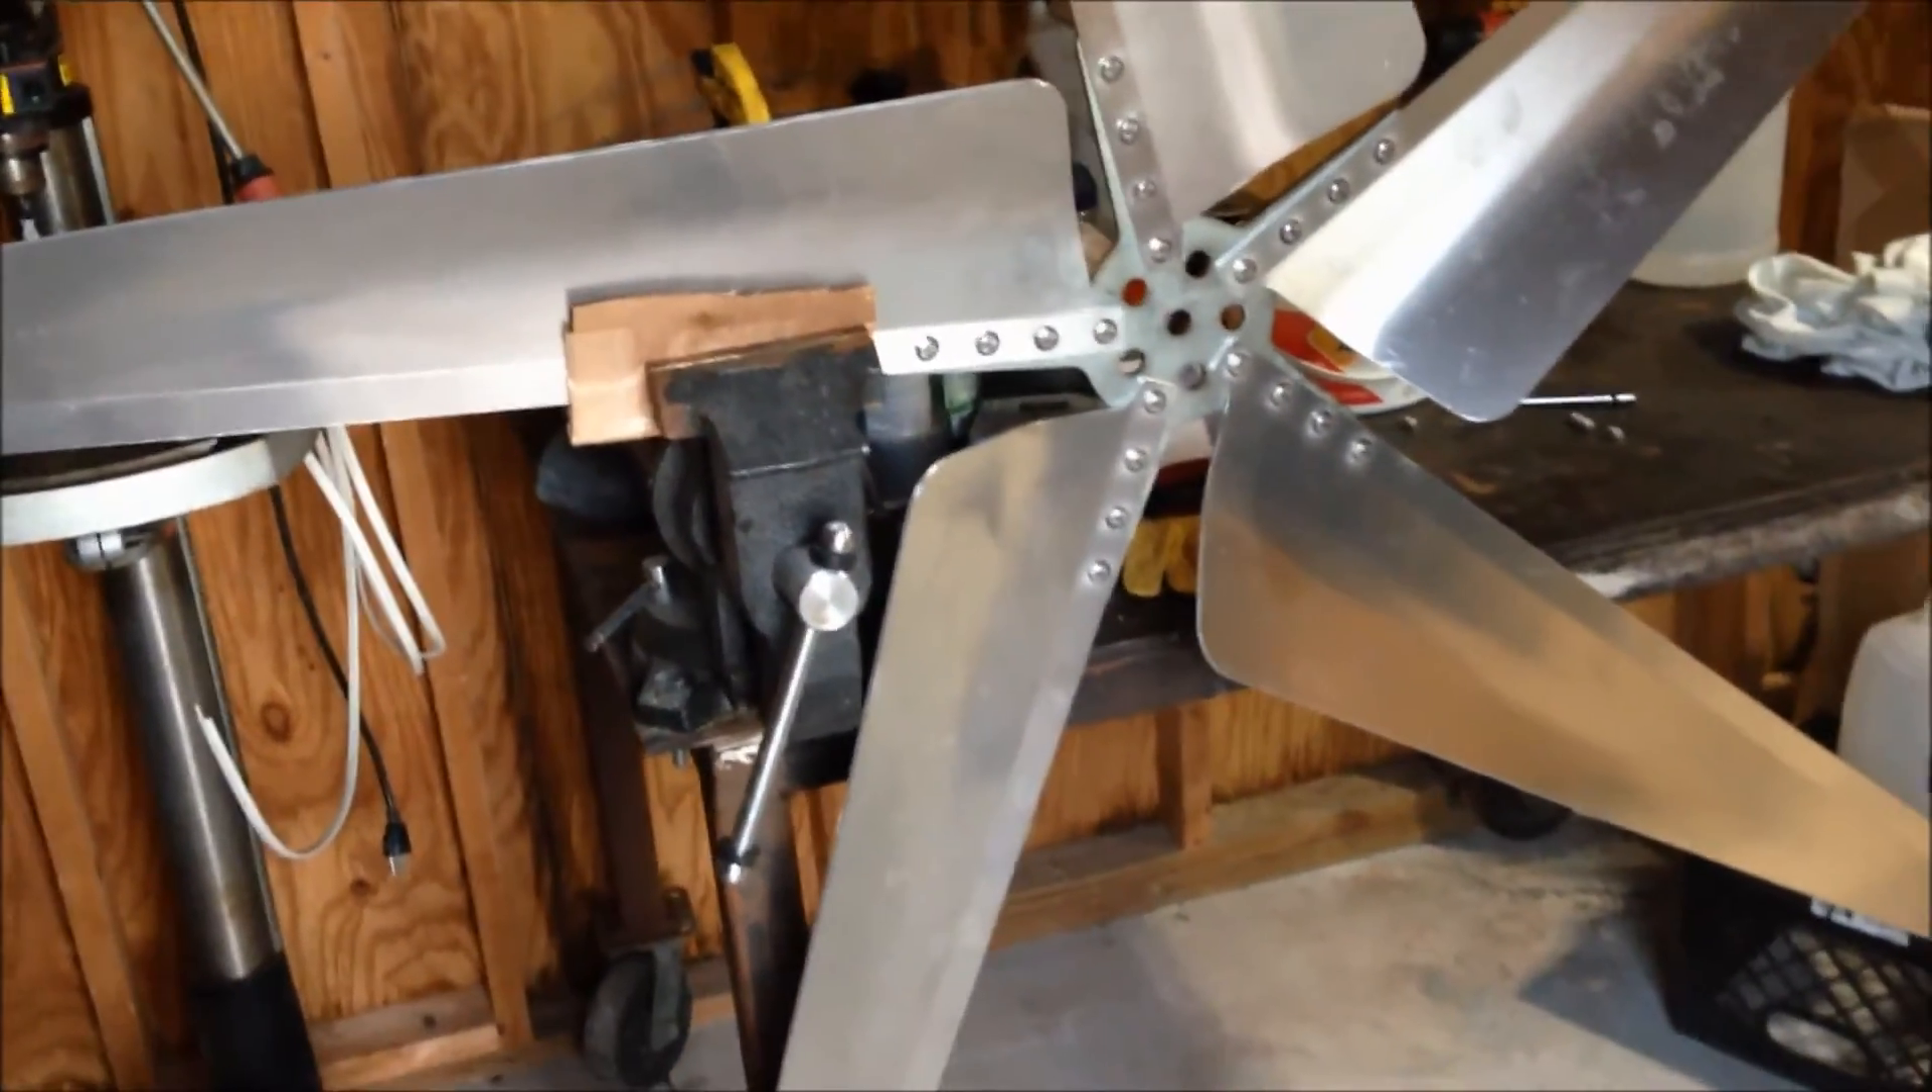Just finished assembling my new Super Falcon 5 blade set from Missouri Wind & Solar, and it looks really nice.